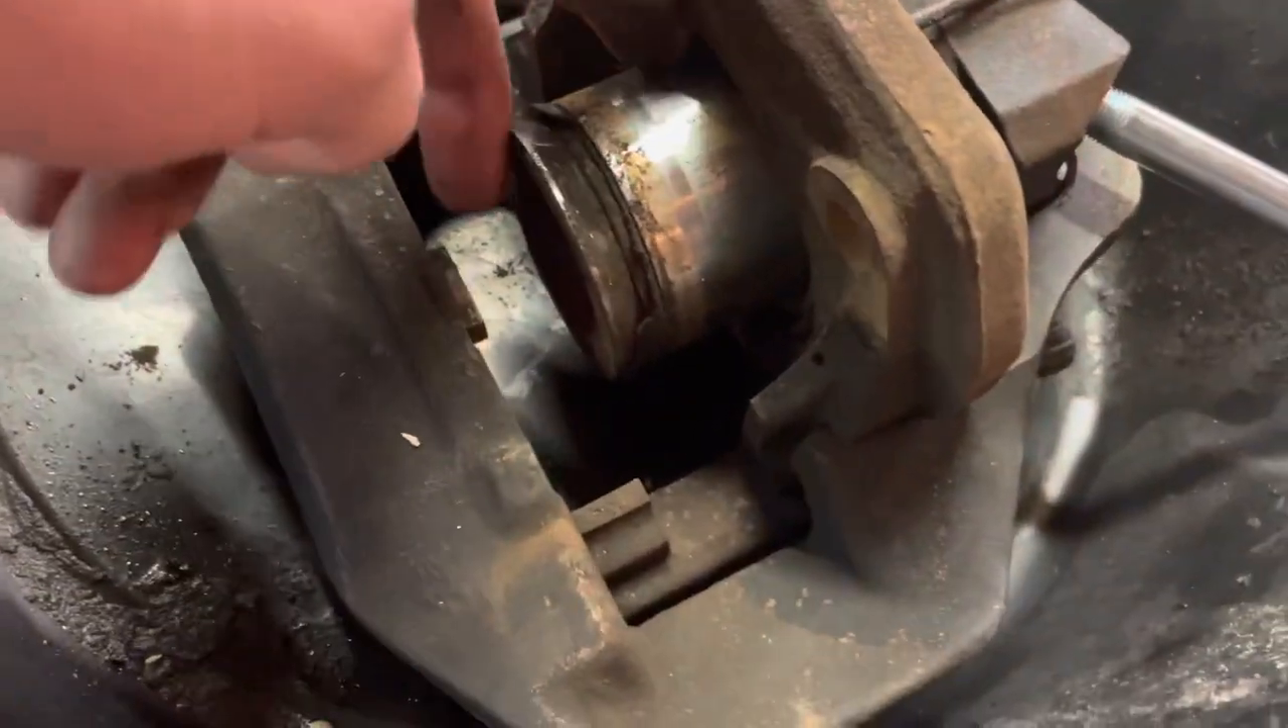We've now got the piston almost all the way out.